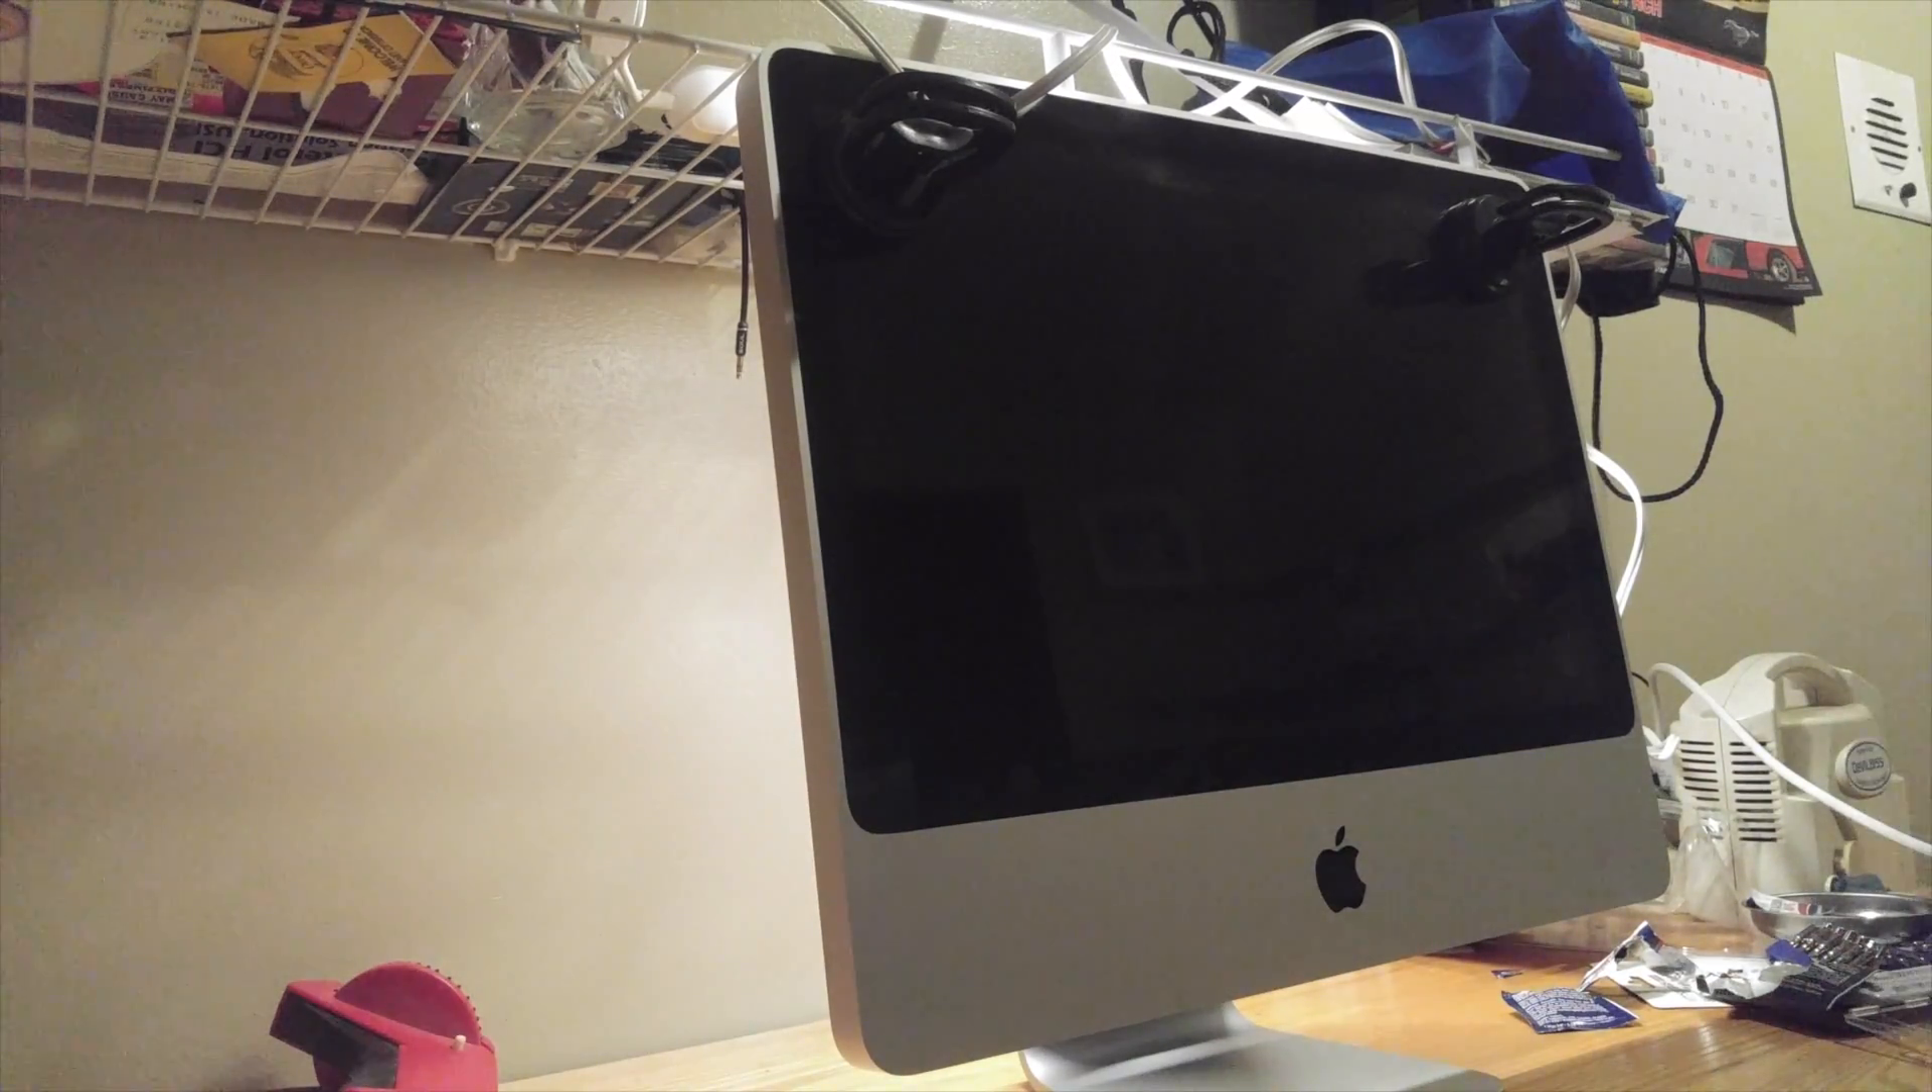Okay, so now the glass is officially back on the computer.